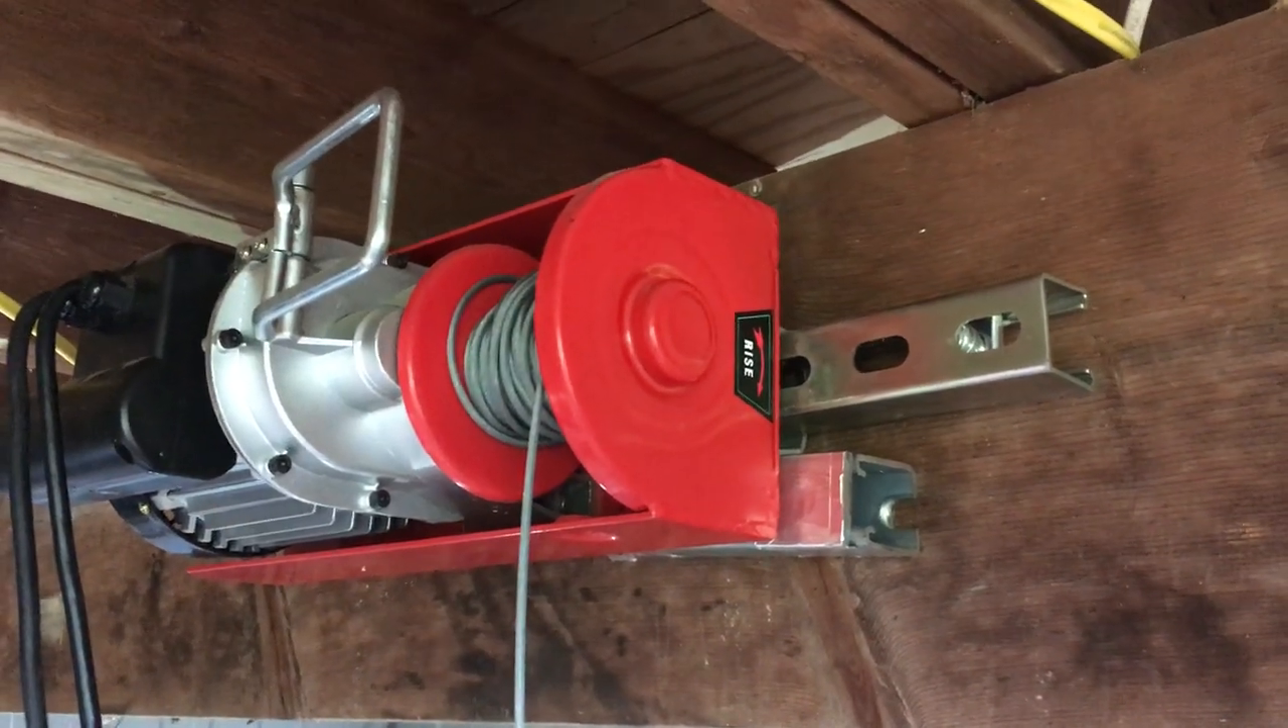The winch is back up it is up in the new position for where the elevator is going to be.